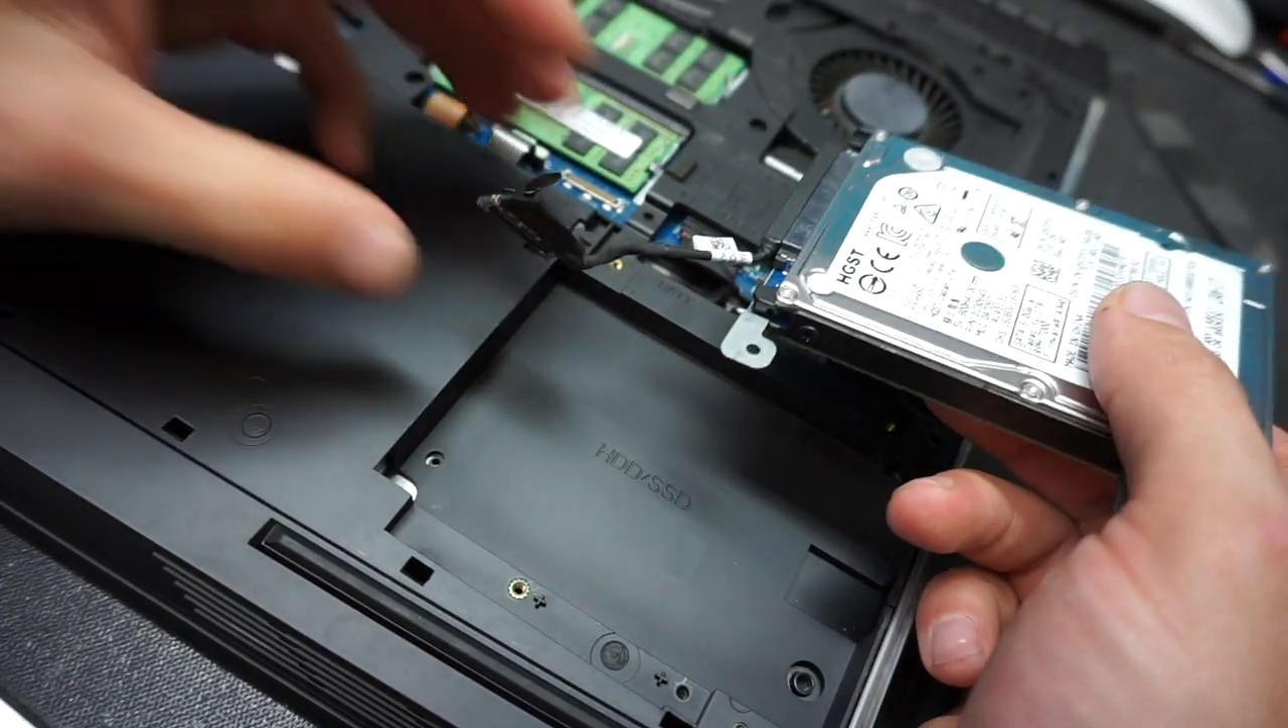So the hard drive is removed.